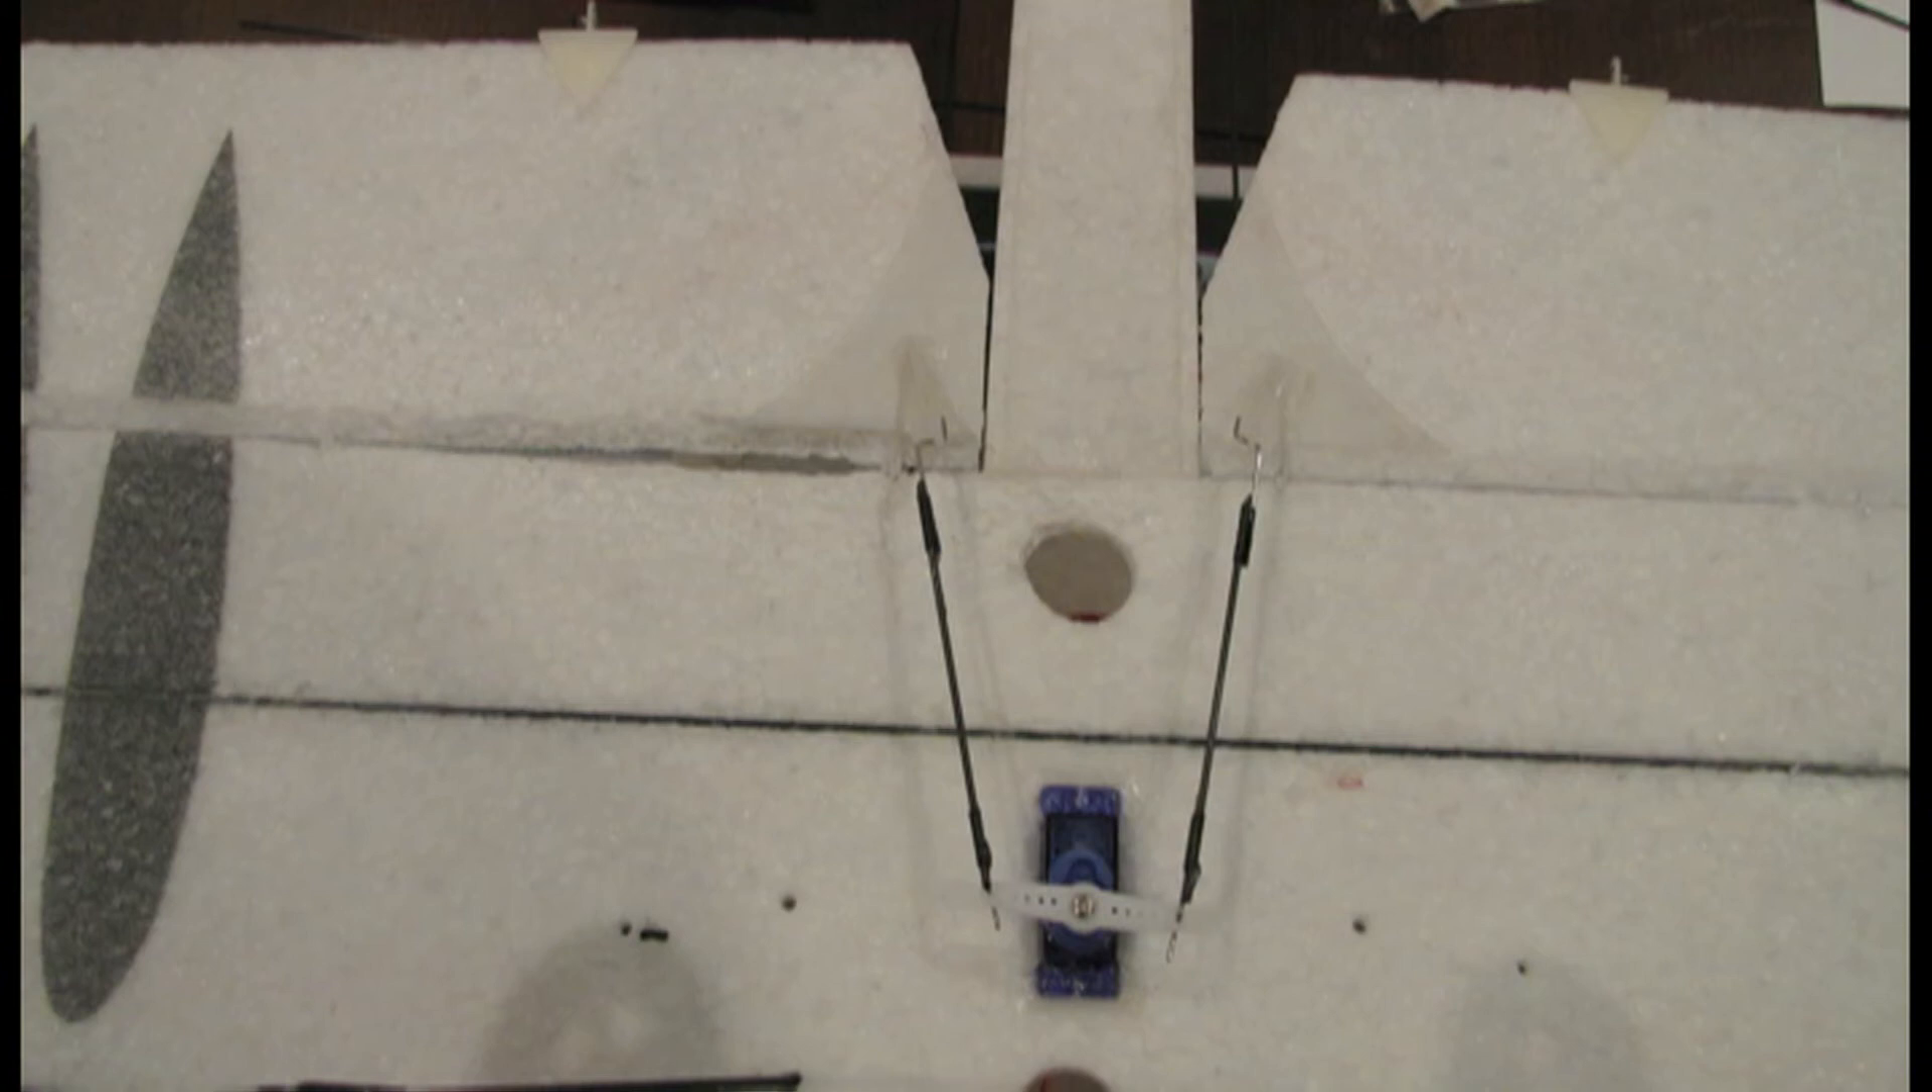So that's the aileron connecting rods already done.